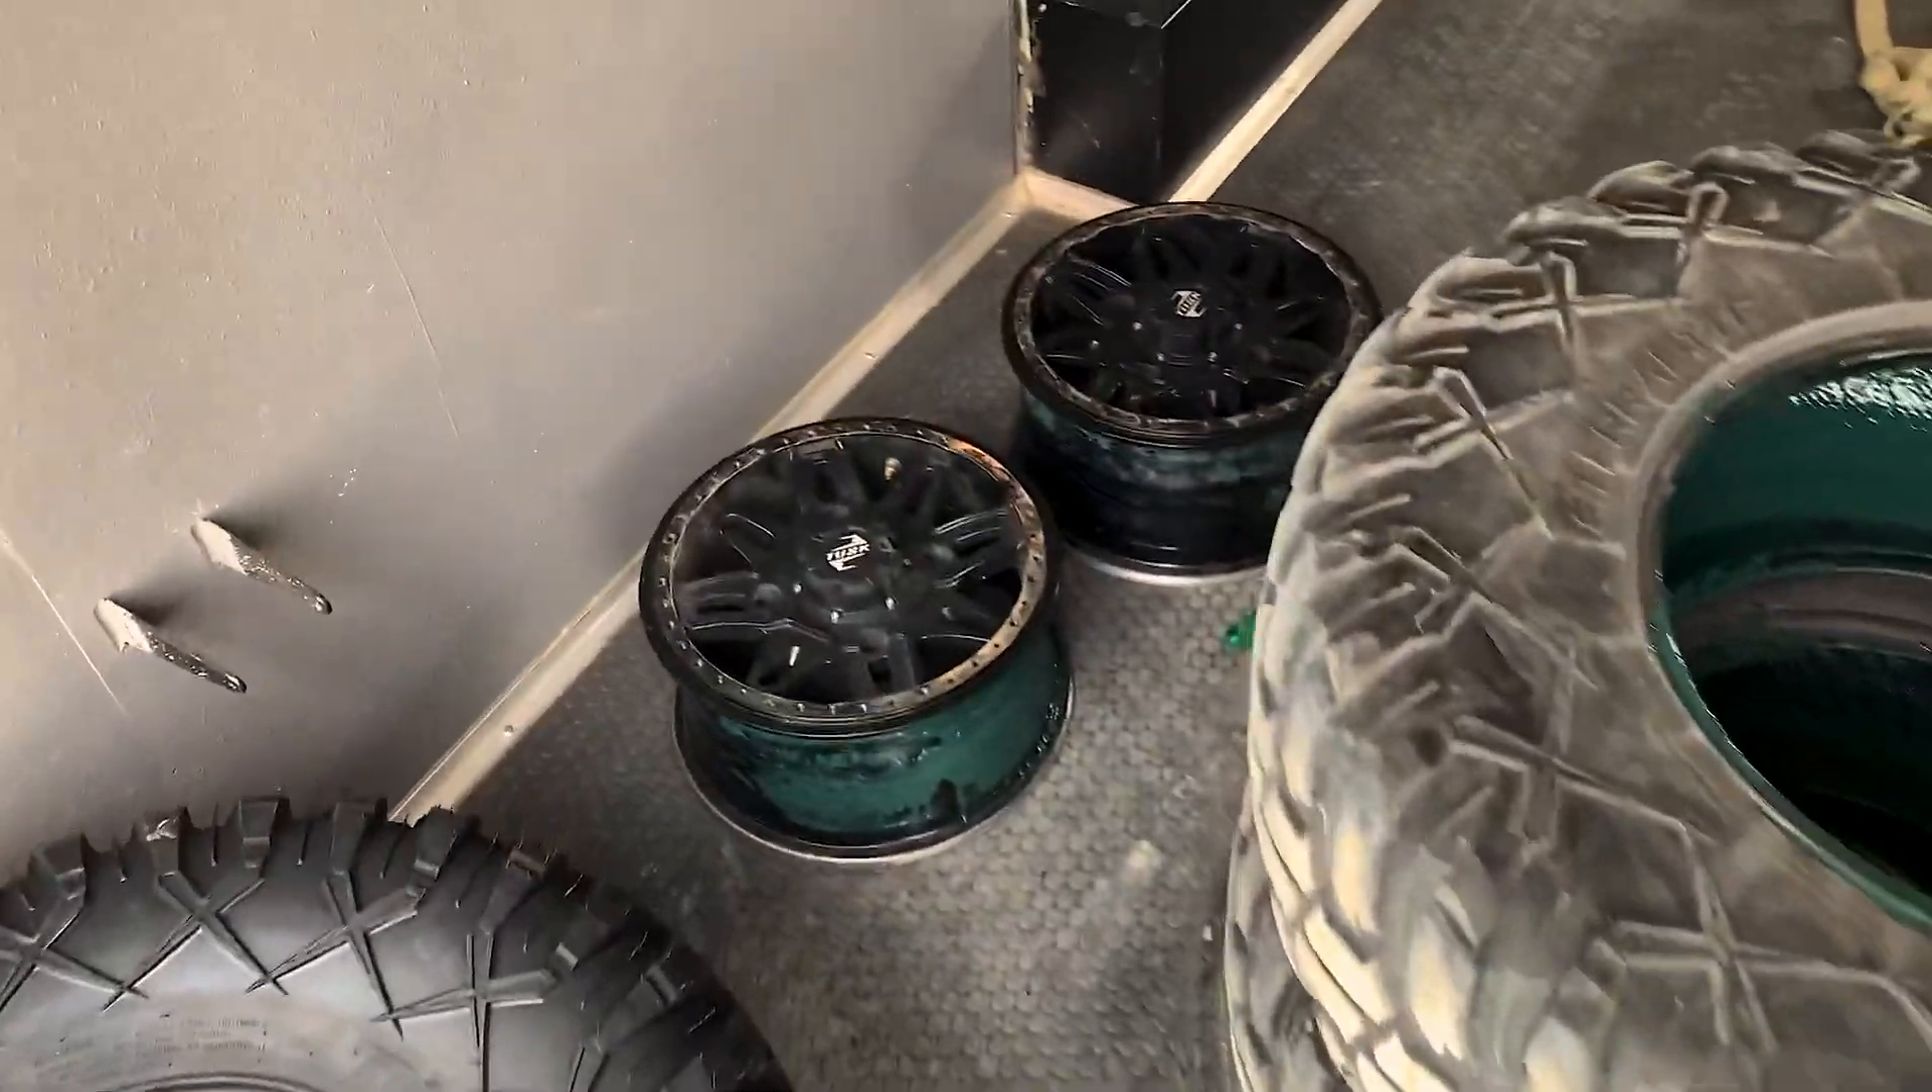Forever later we got the rims off and ready to go.